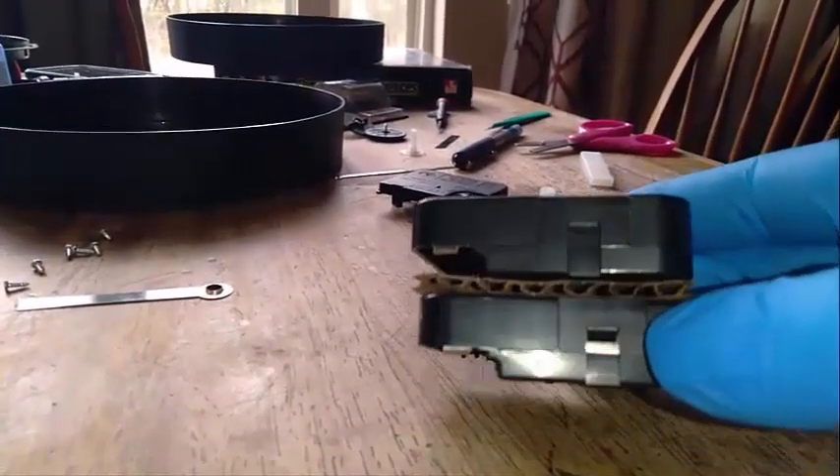Alright, so now as far as the spacing goes, we see that one piece of cardboard makes a good washer between the two movements.